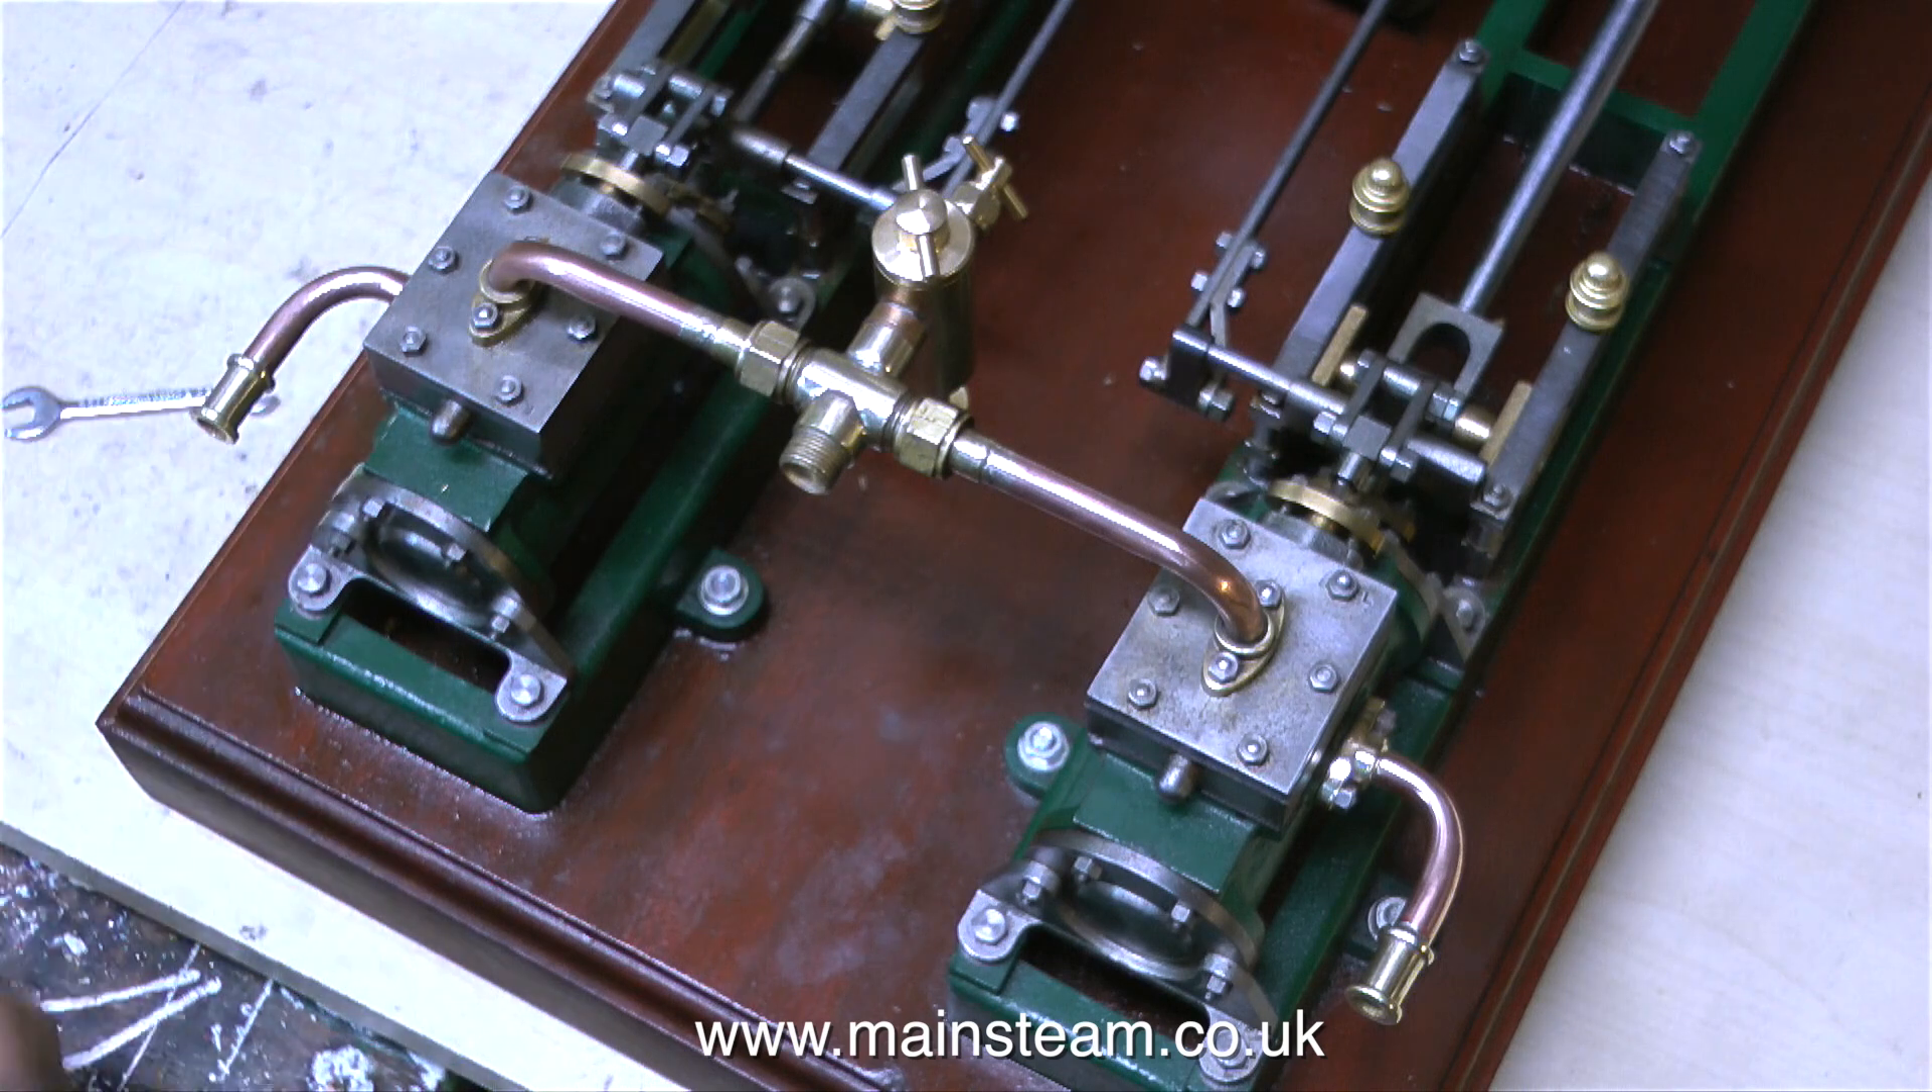And here is an aerial view of the steam inlet in position, as well as the exhaust manifolds.